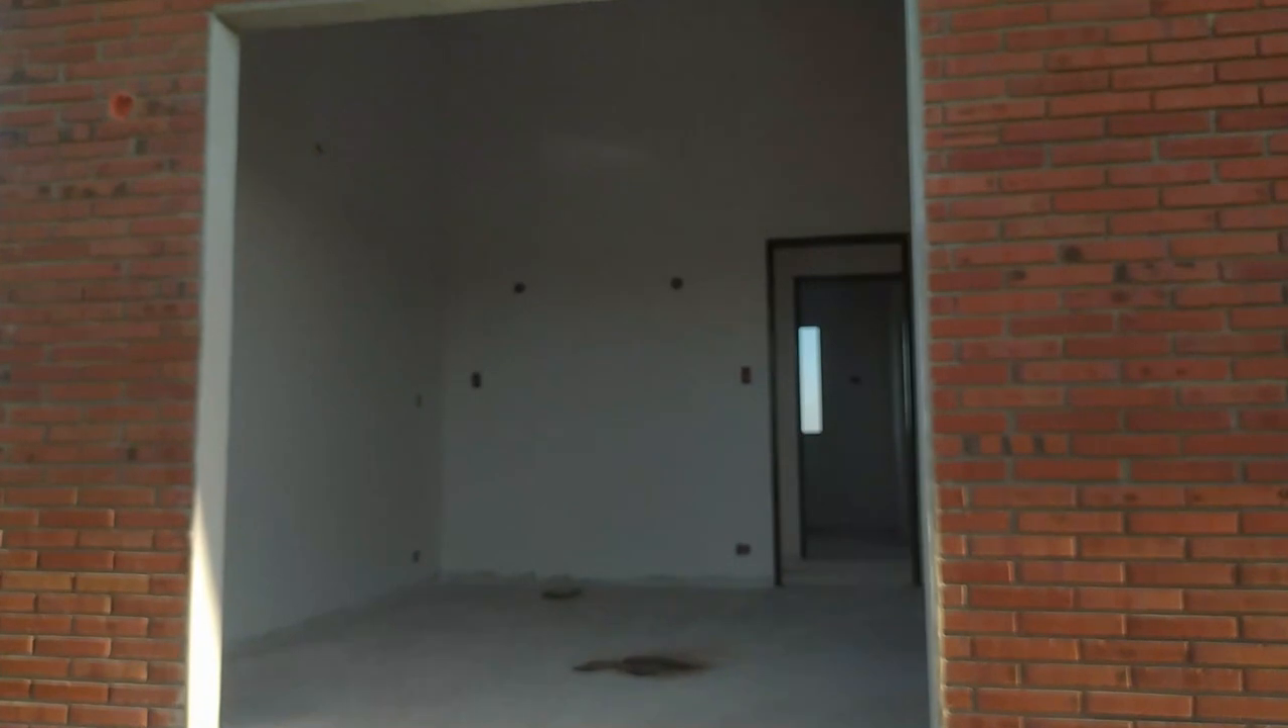So, da kann man nochmal kurz reinschauen in das Zimmer, weil ich noch die Fenster noch nicht drin habe.